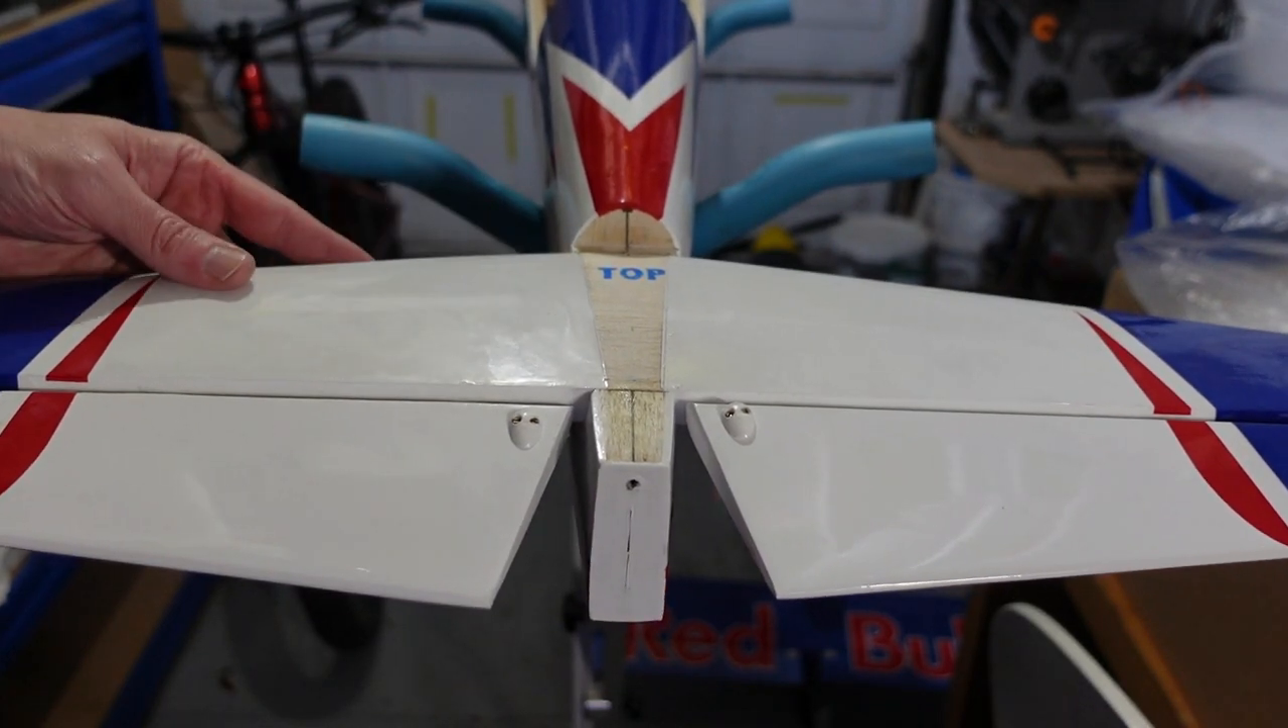Horizontal stabilizers all glued in place really pleased with that it's a really nice secure fit it's gone on really nice and level.